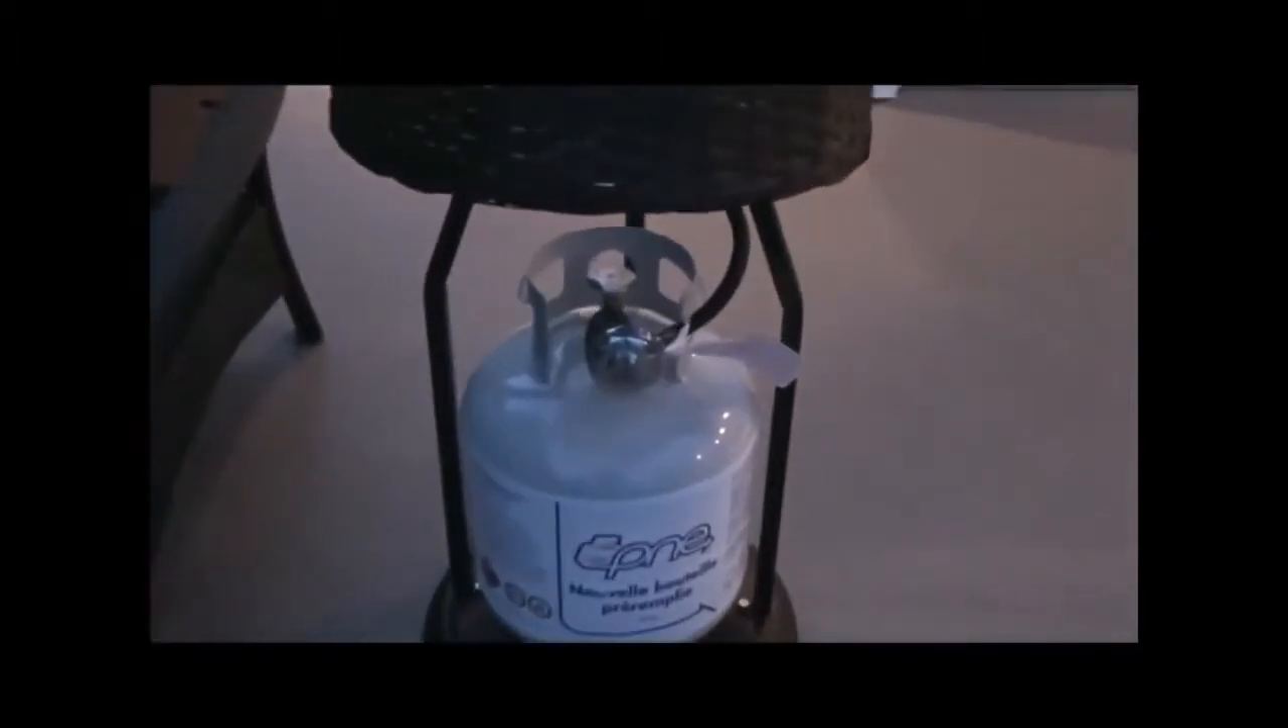As you can see now, the propane tank is inside the unit. And it's all connected up.